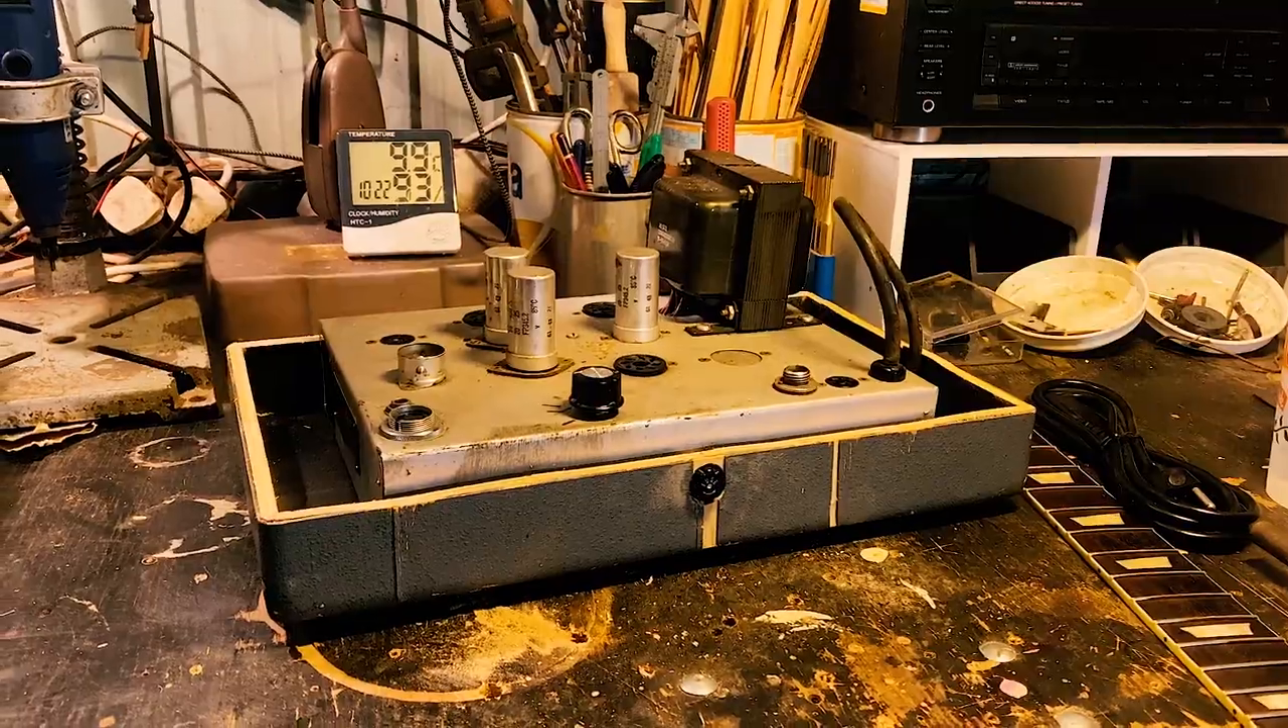And you can see the amplifier that I've bought sits in the bottom half at the moment quite nicely.